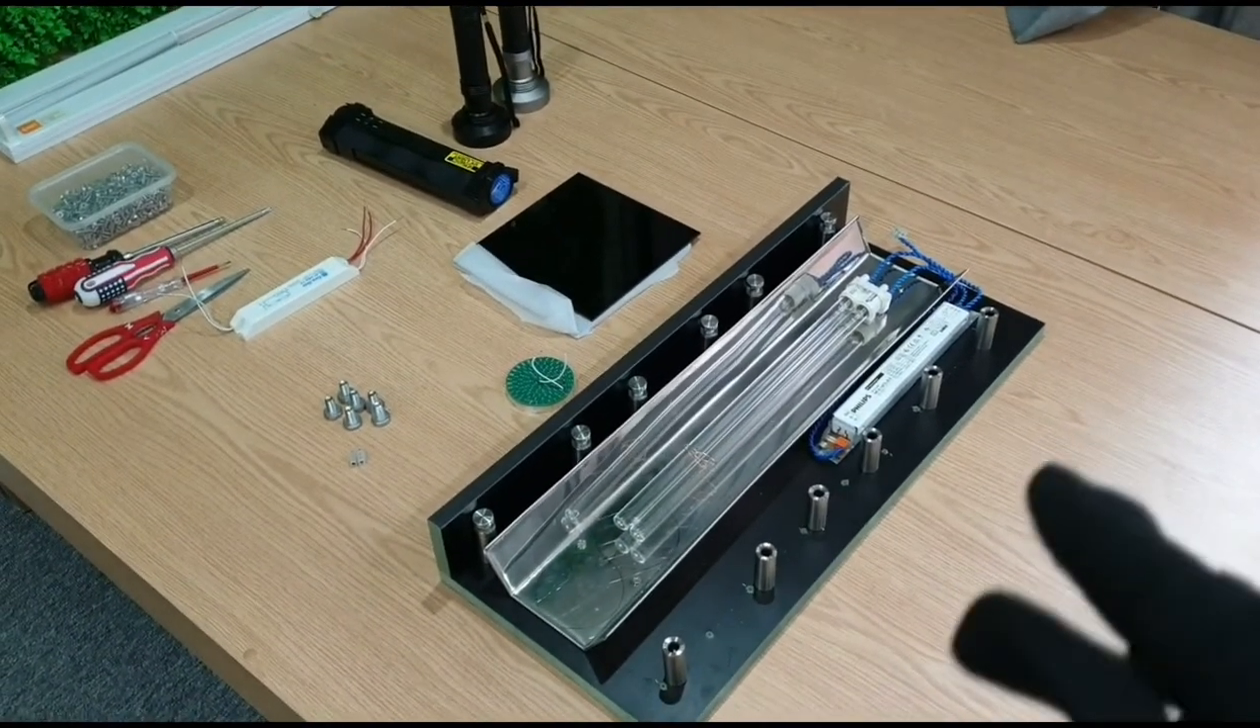Vẫn còn 1 chi tiết nữa Tôi chưa lắp Đấy là cái kính lắp Tôi chưa lắp lên.